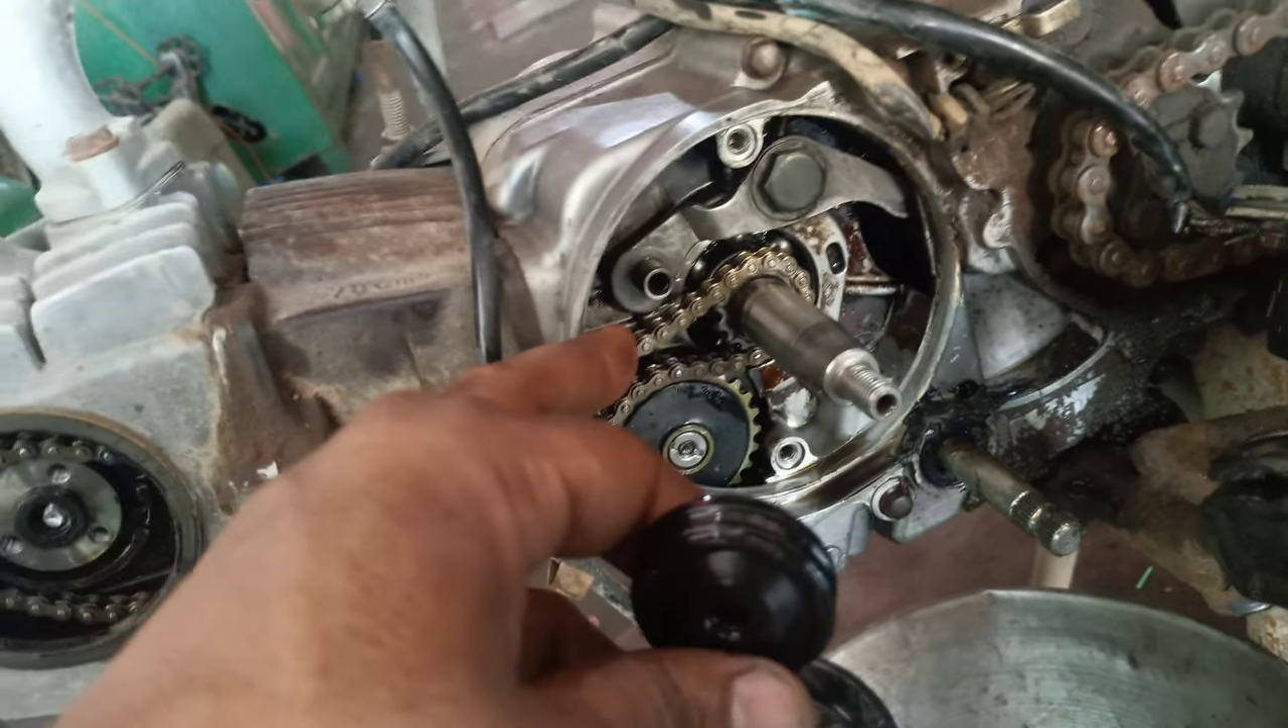ٹائمنگ چین ہم ڈال چکے ہیں اب اس کی فٹنگ کریں گے۔